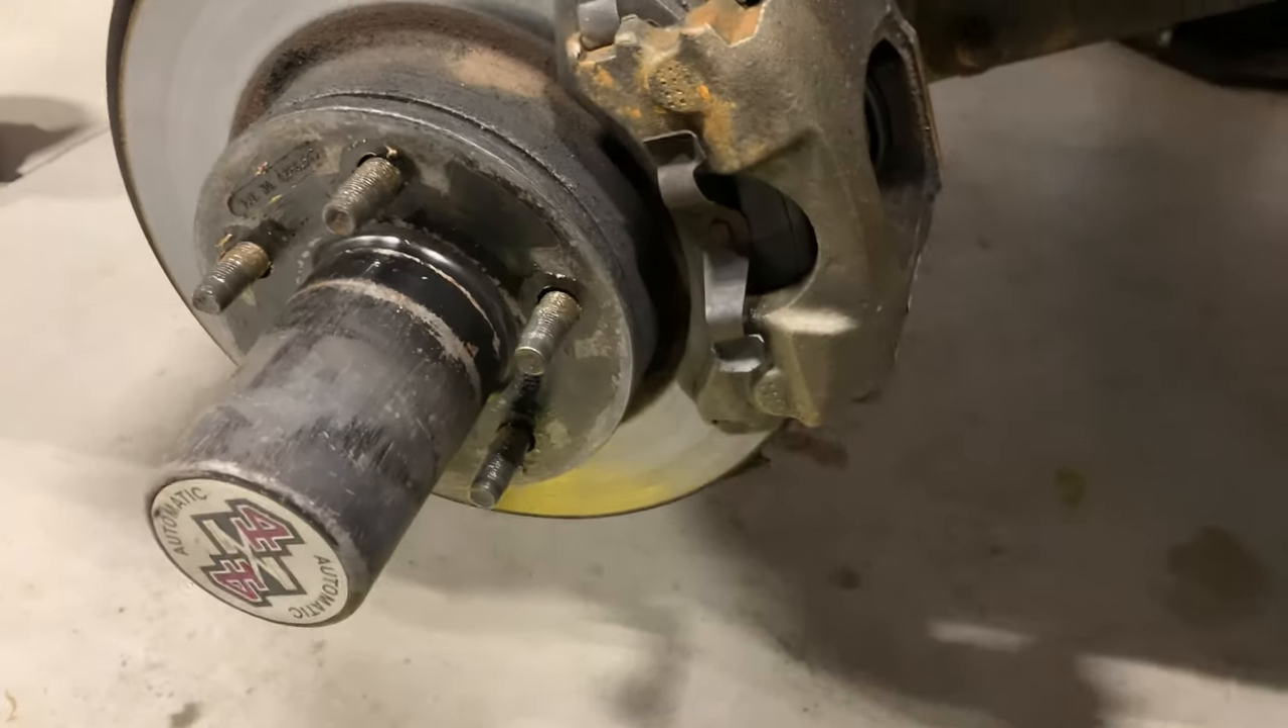Okay, guys, driver side wheel is off.